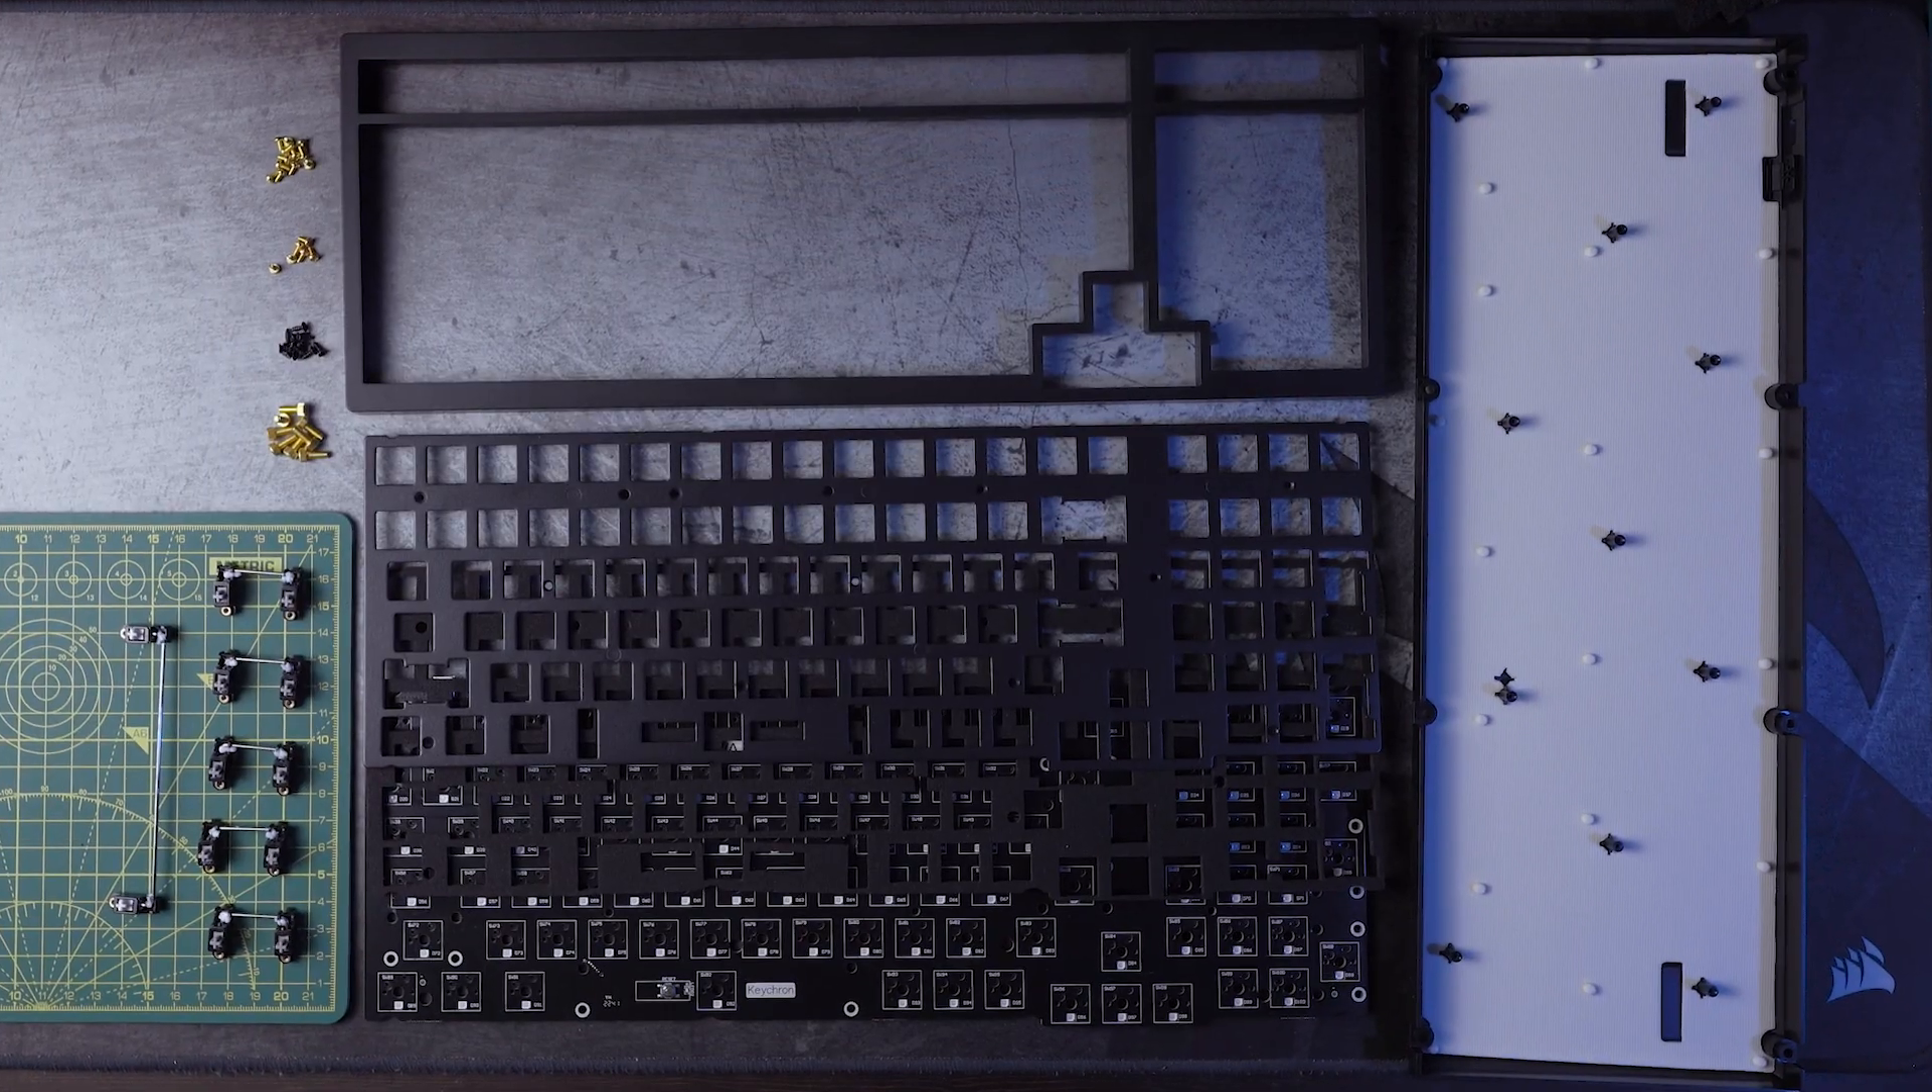And that's the keyboard completely apart.